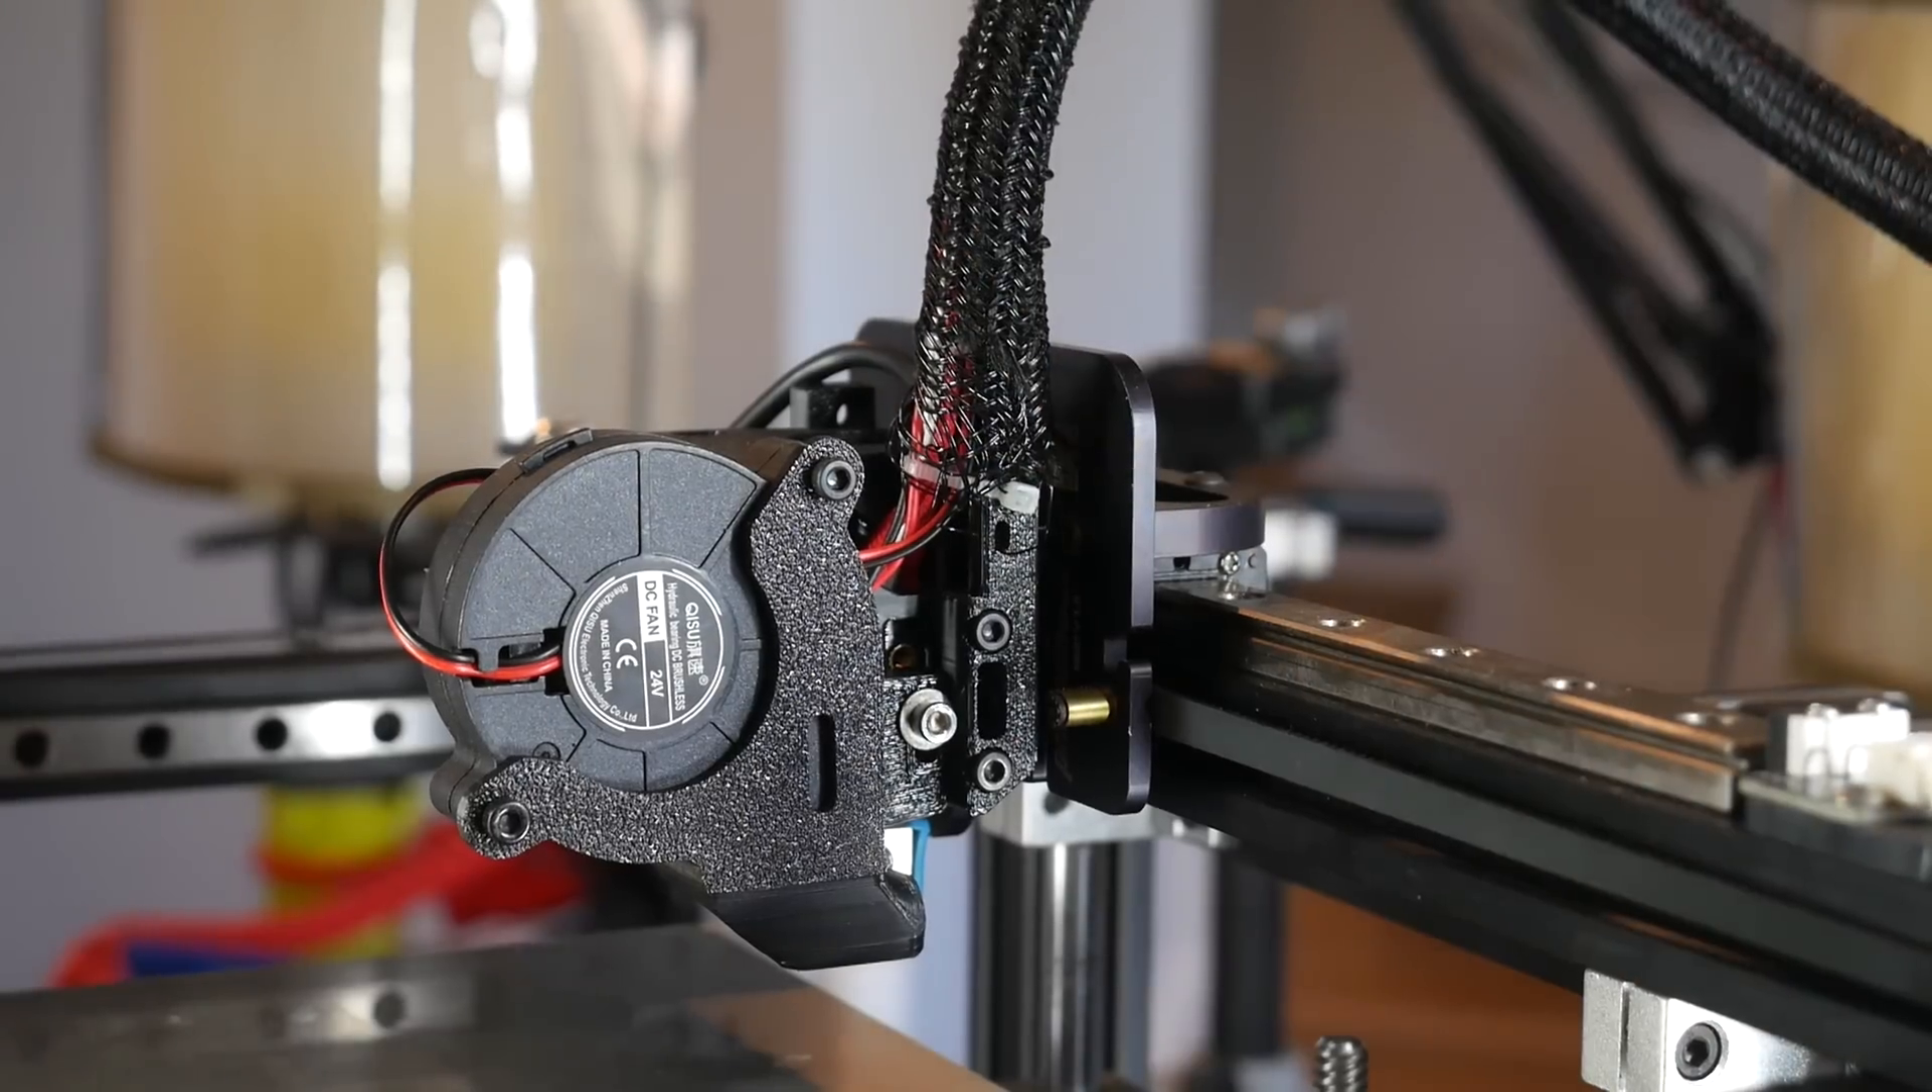At this point I finally wired in the new fan and slid it into the duct.